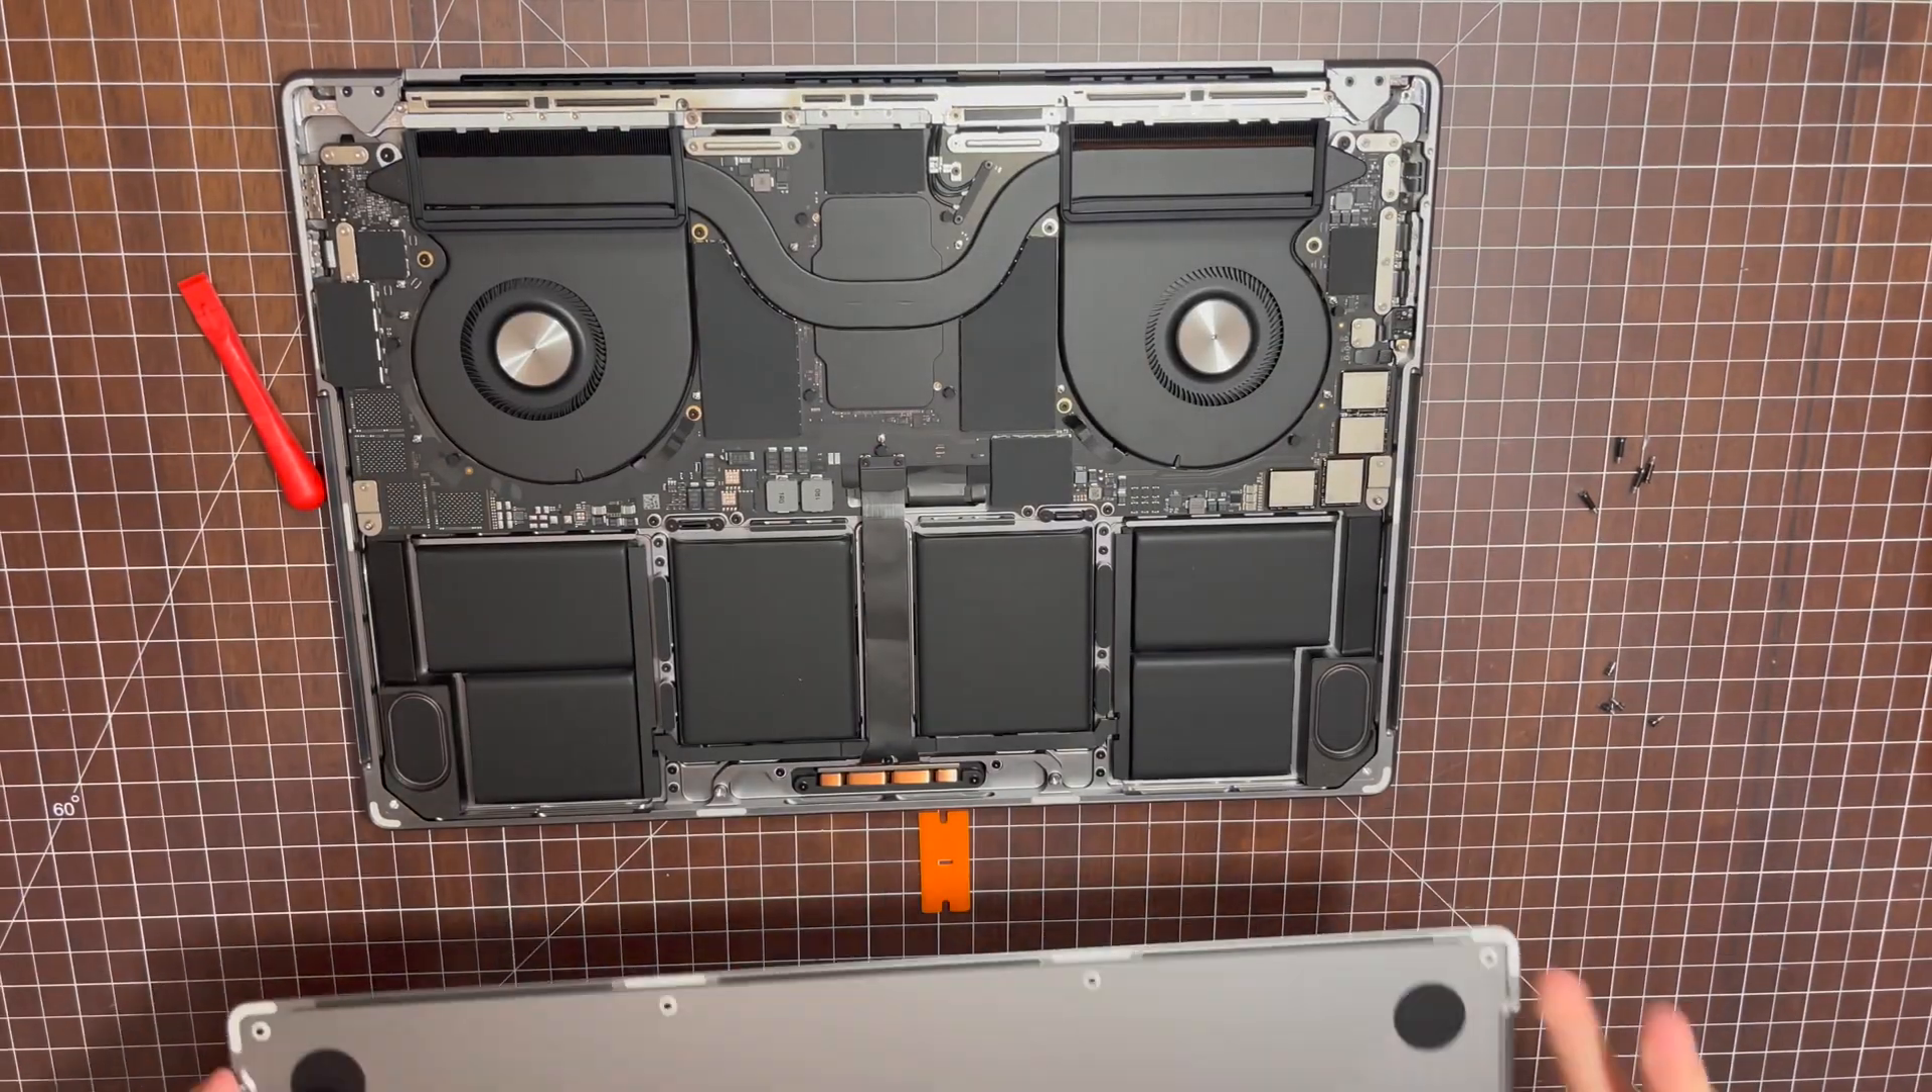Now we have the back cover removed.